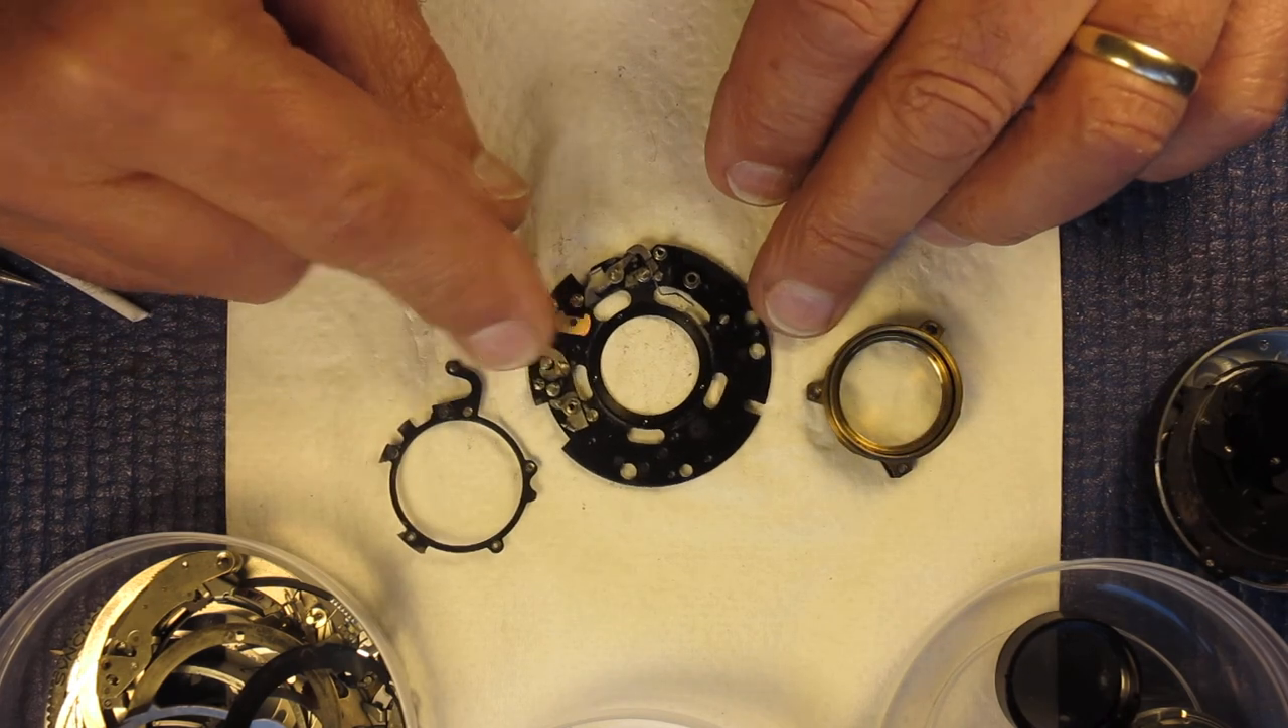Right, we've got the whole shutter taken apart now.